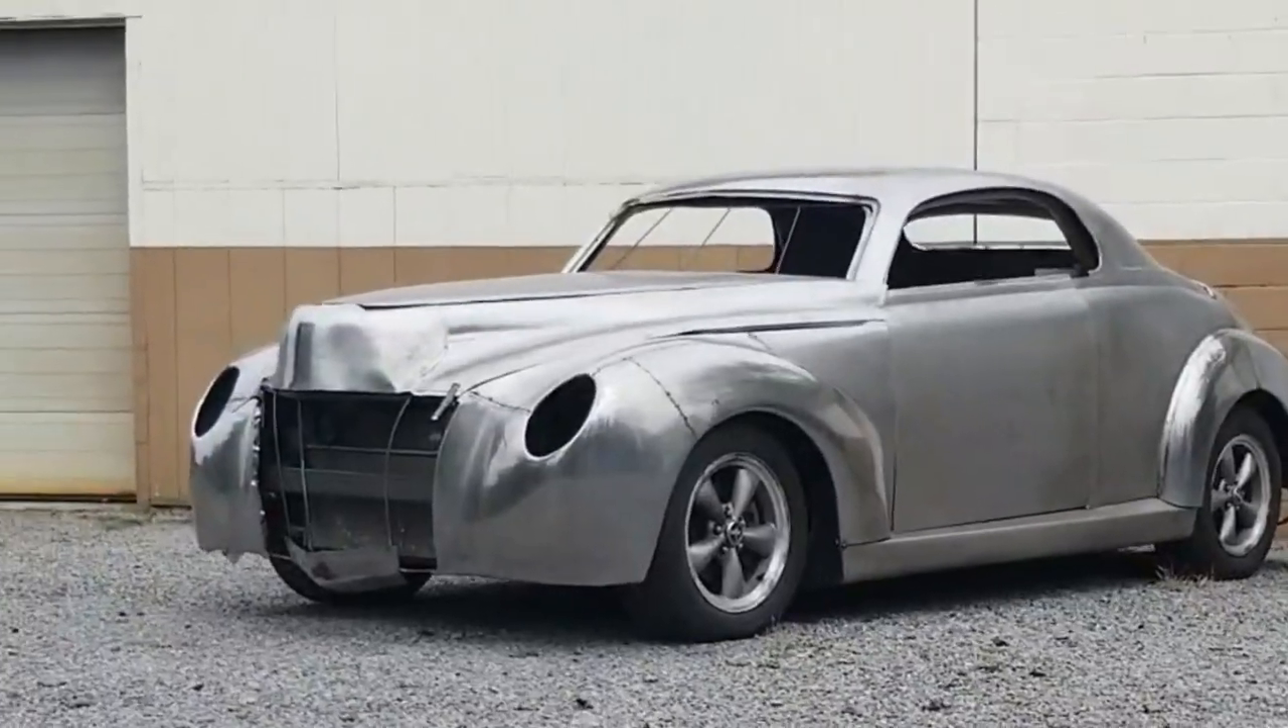Now, that big hole there in the front where the grille is, that'll get filled in later.